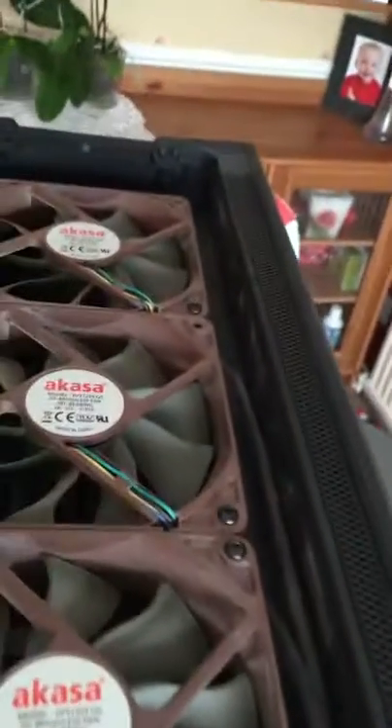That's the fans all done and installed now.